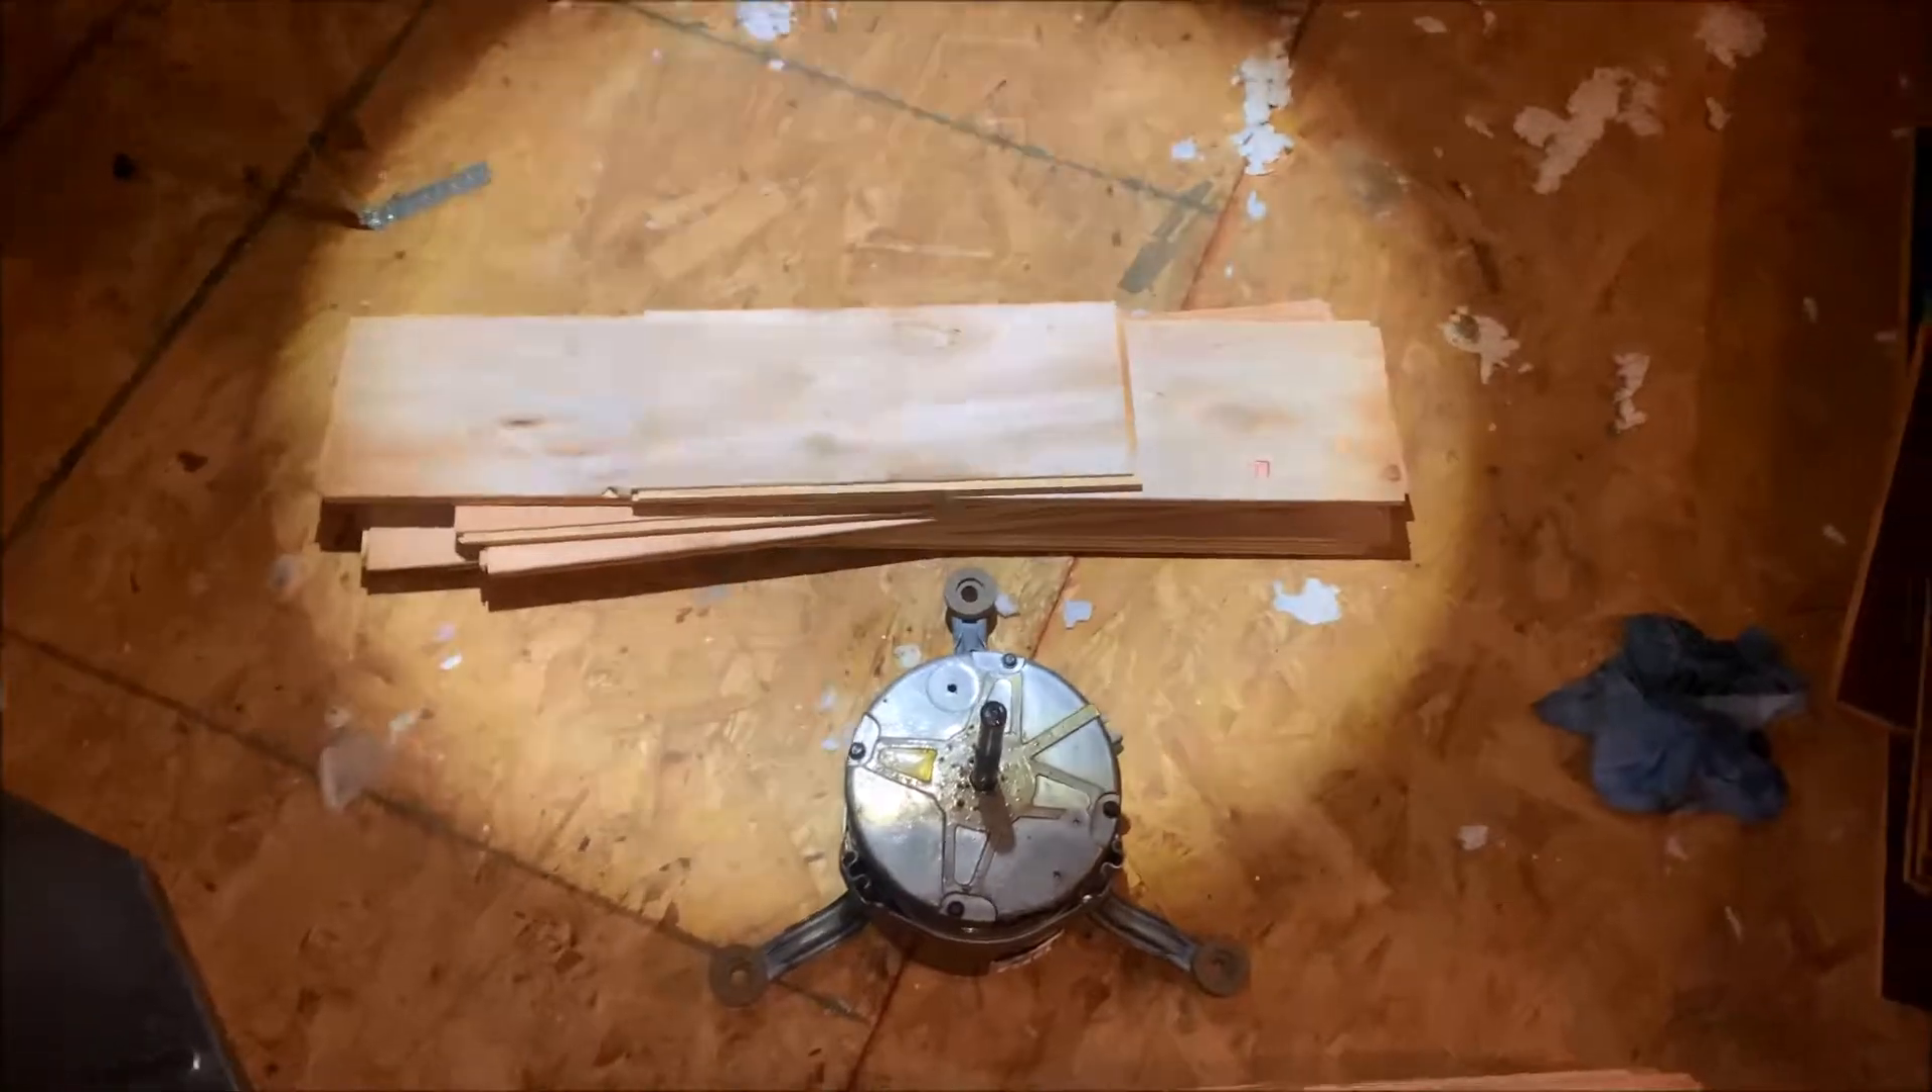I got the blower motor out.